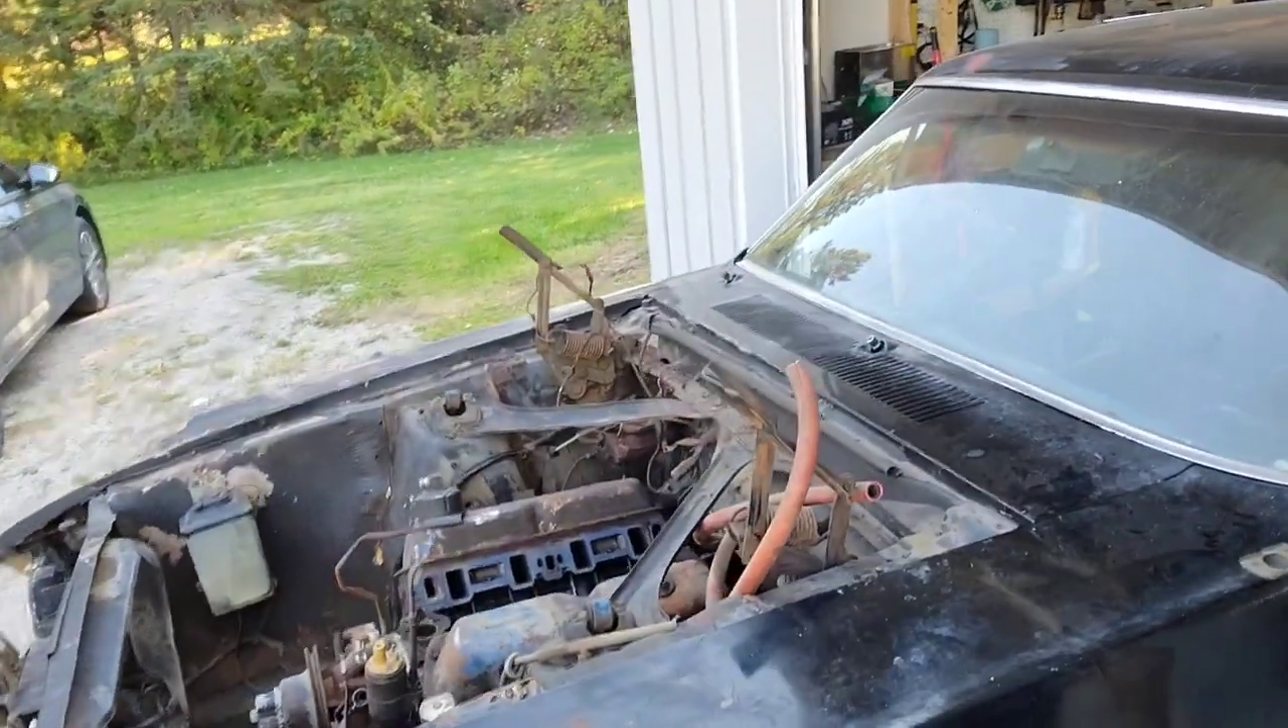Got the hood off I got the intake off.